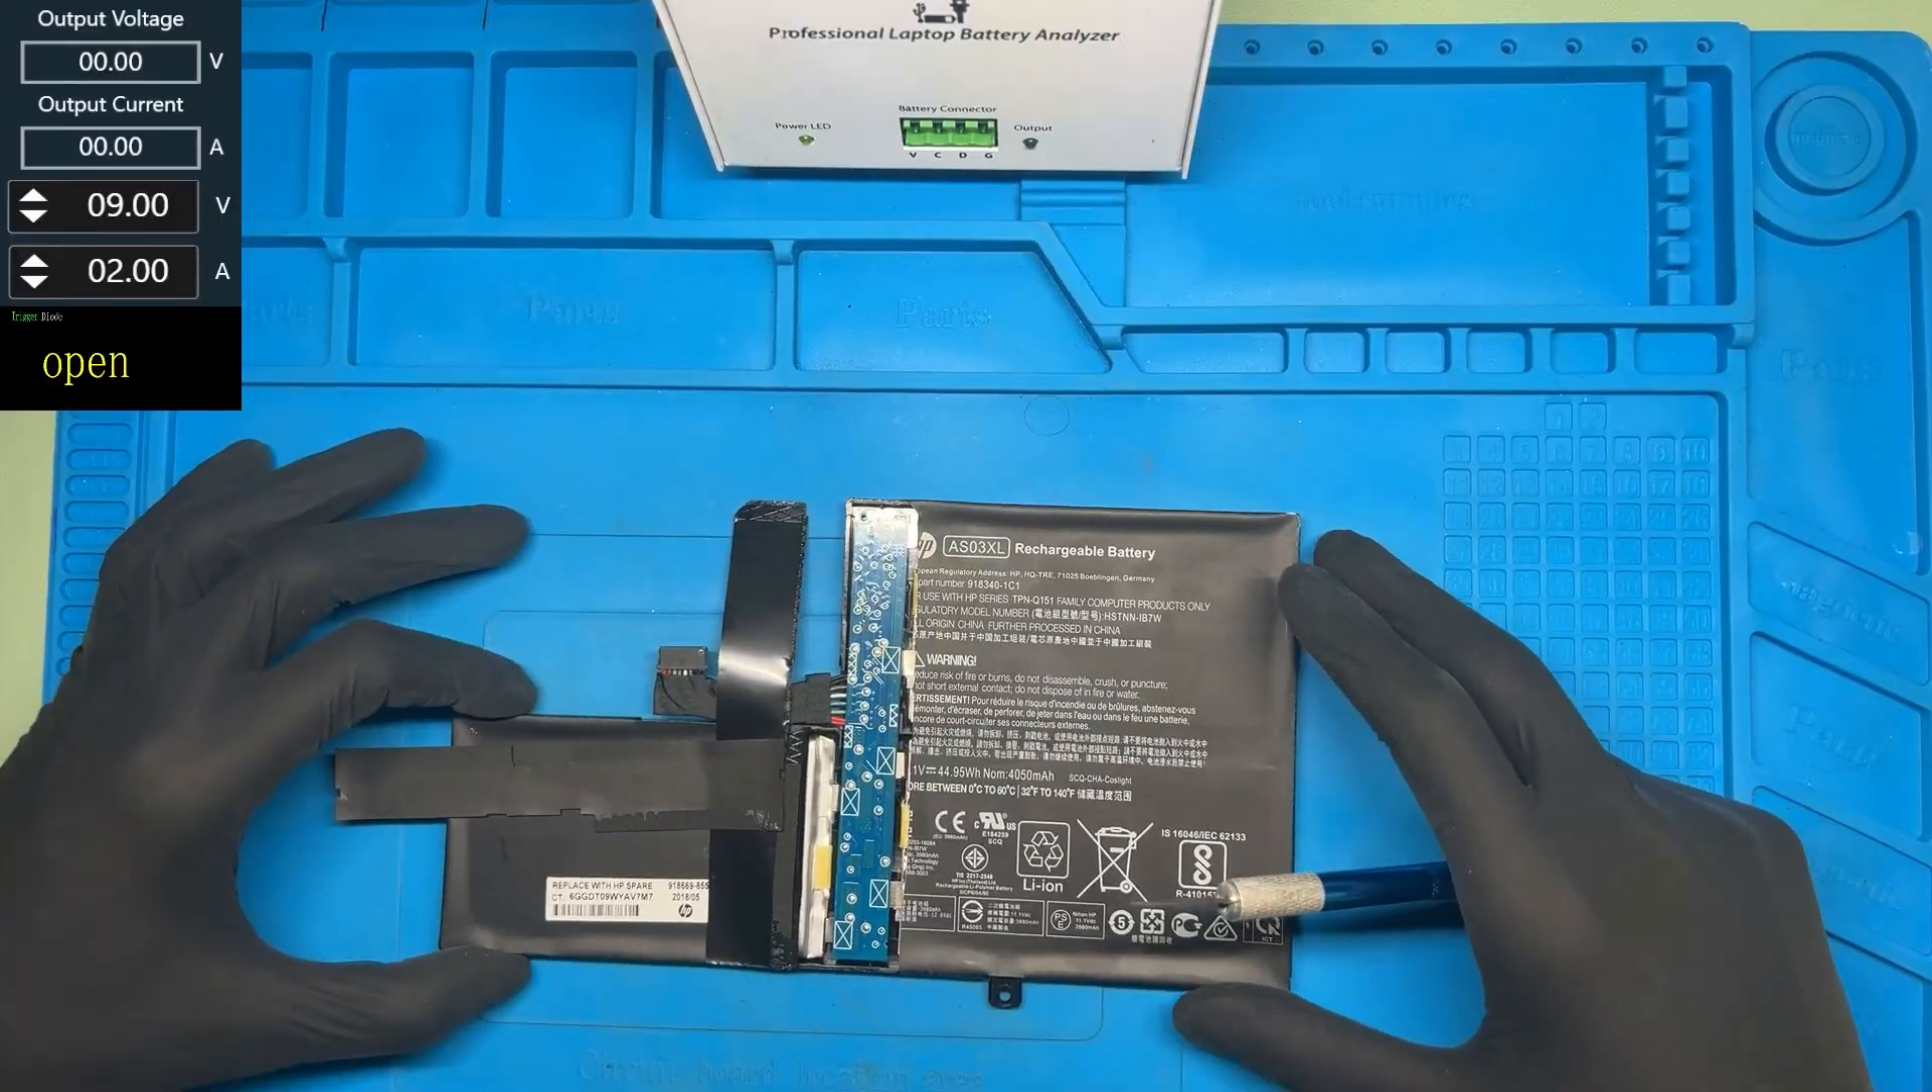As you can see, I finally managed to get to the PCB.